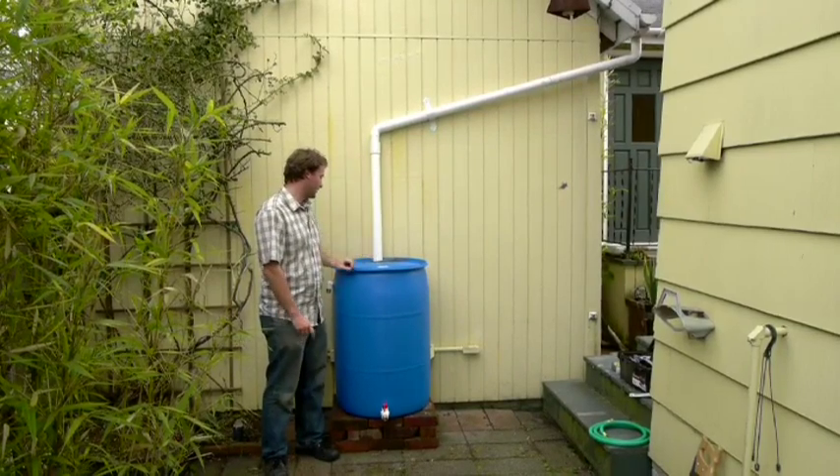We have the barrel in place, we've brought the downspout over, and it's going right into our inlet of our barrel.